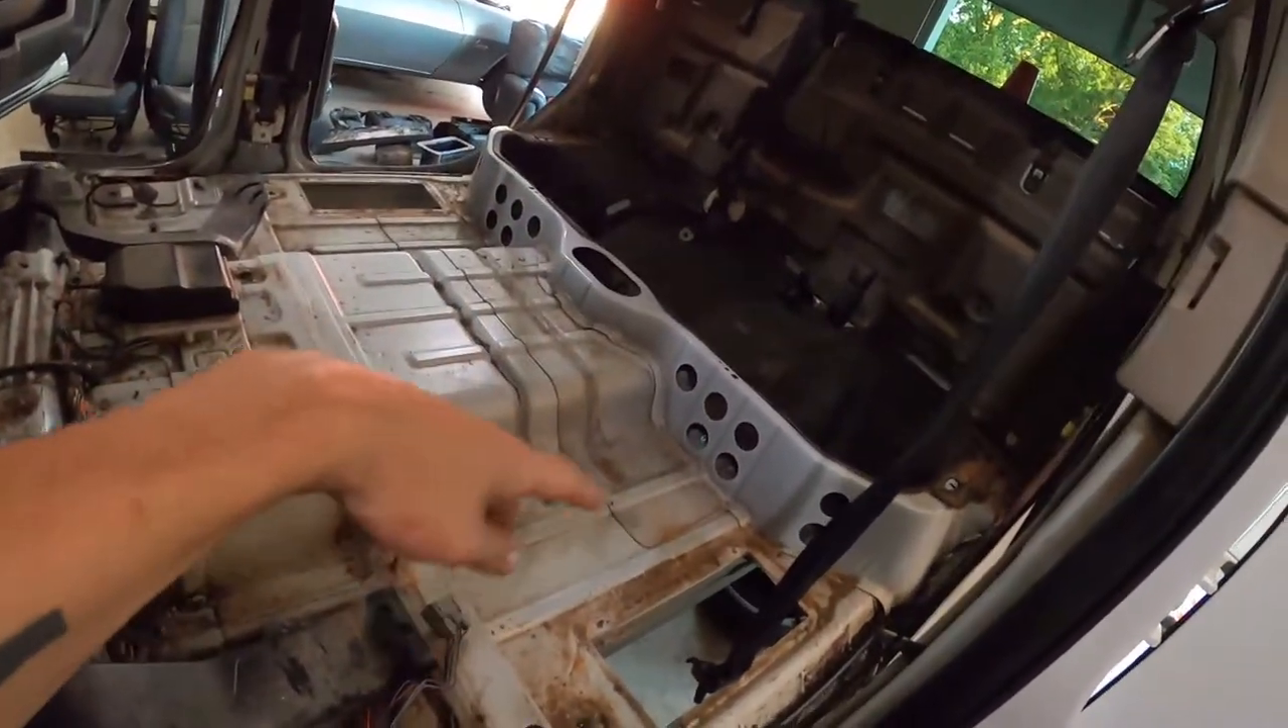Just took seats out back seats taken out.